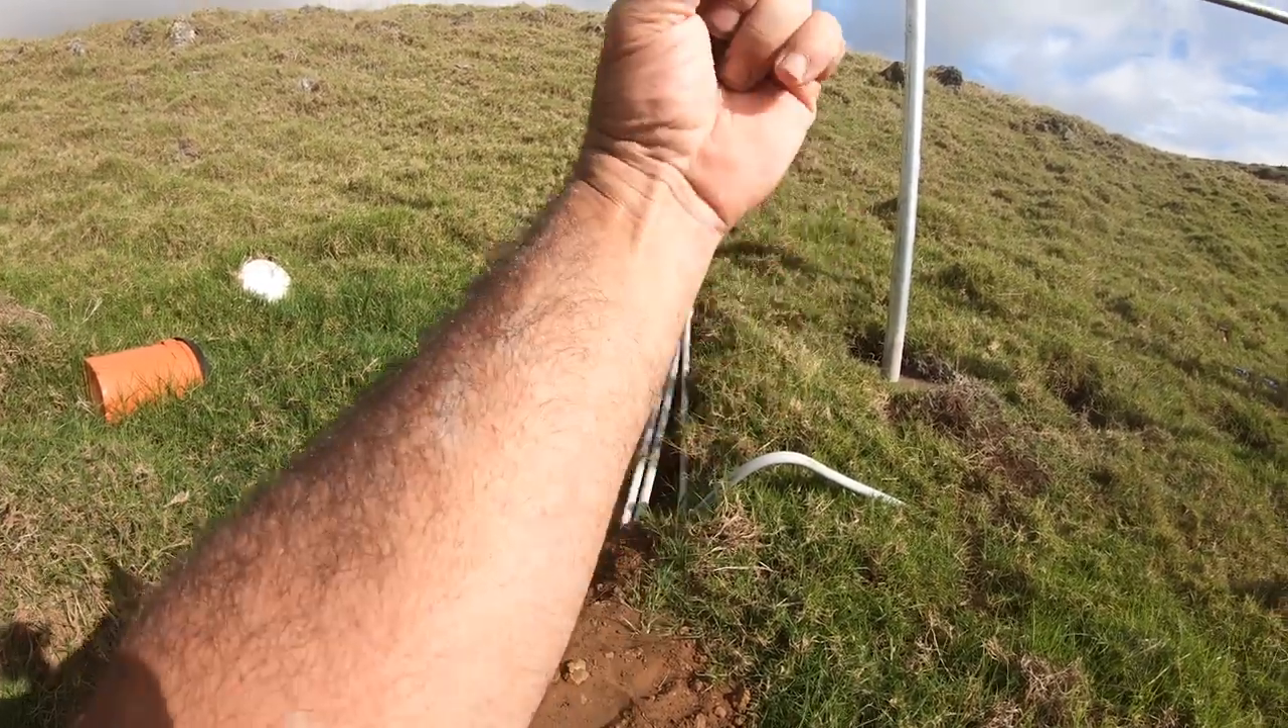See, here's all the conduit. I got to finish covering up this pipe.